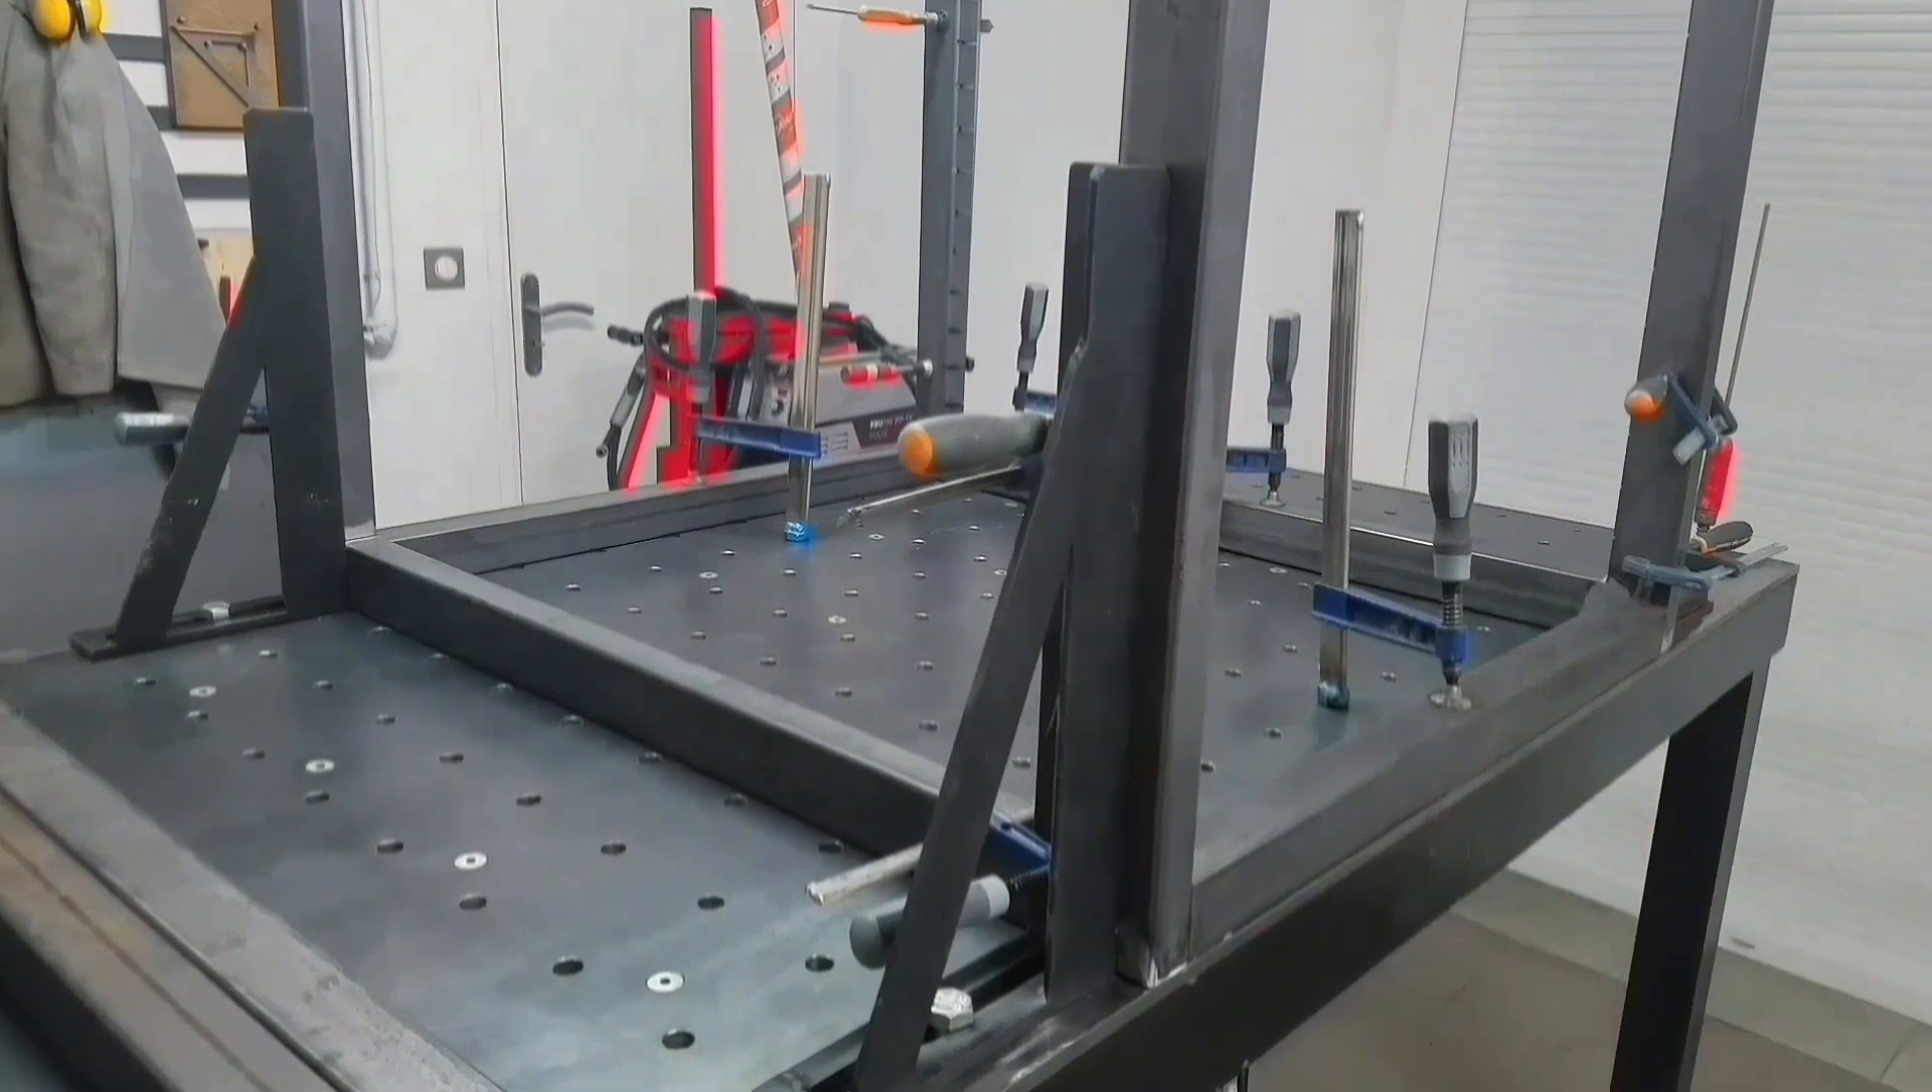J'ai terminé mes cadres et monté le tout sur ma table de soudure.